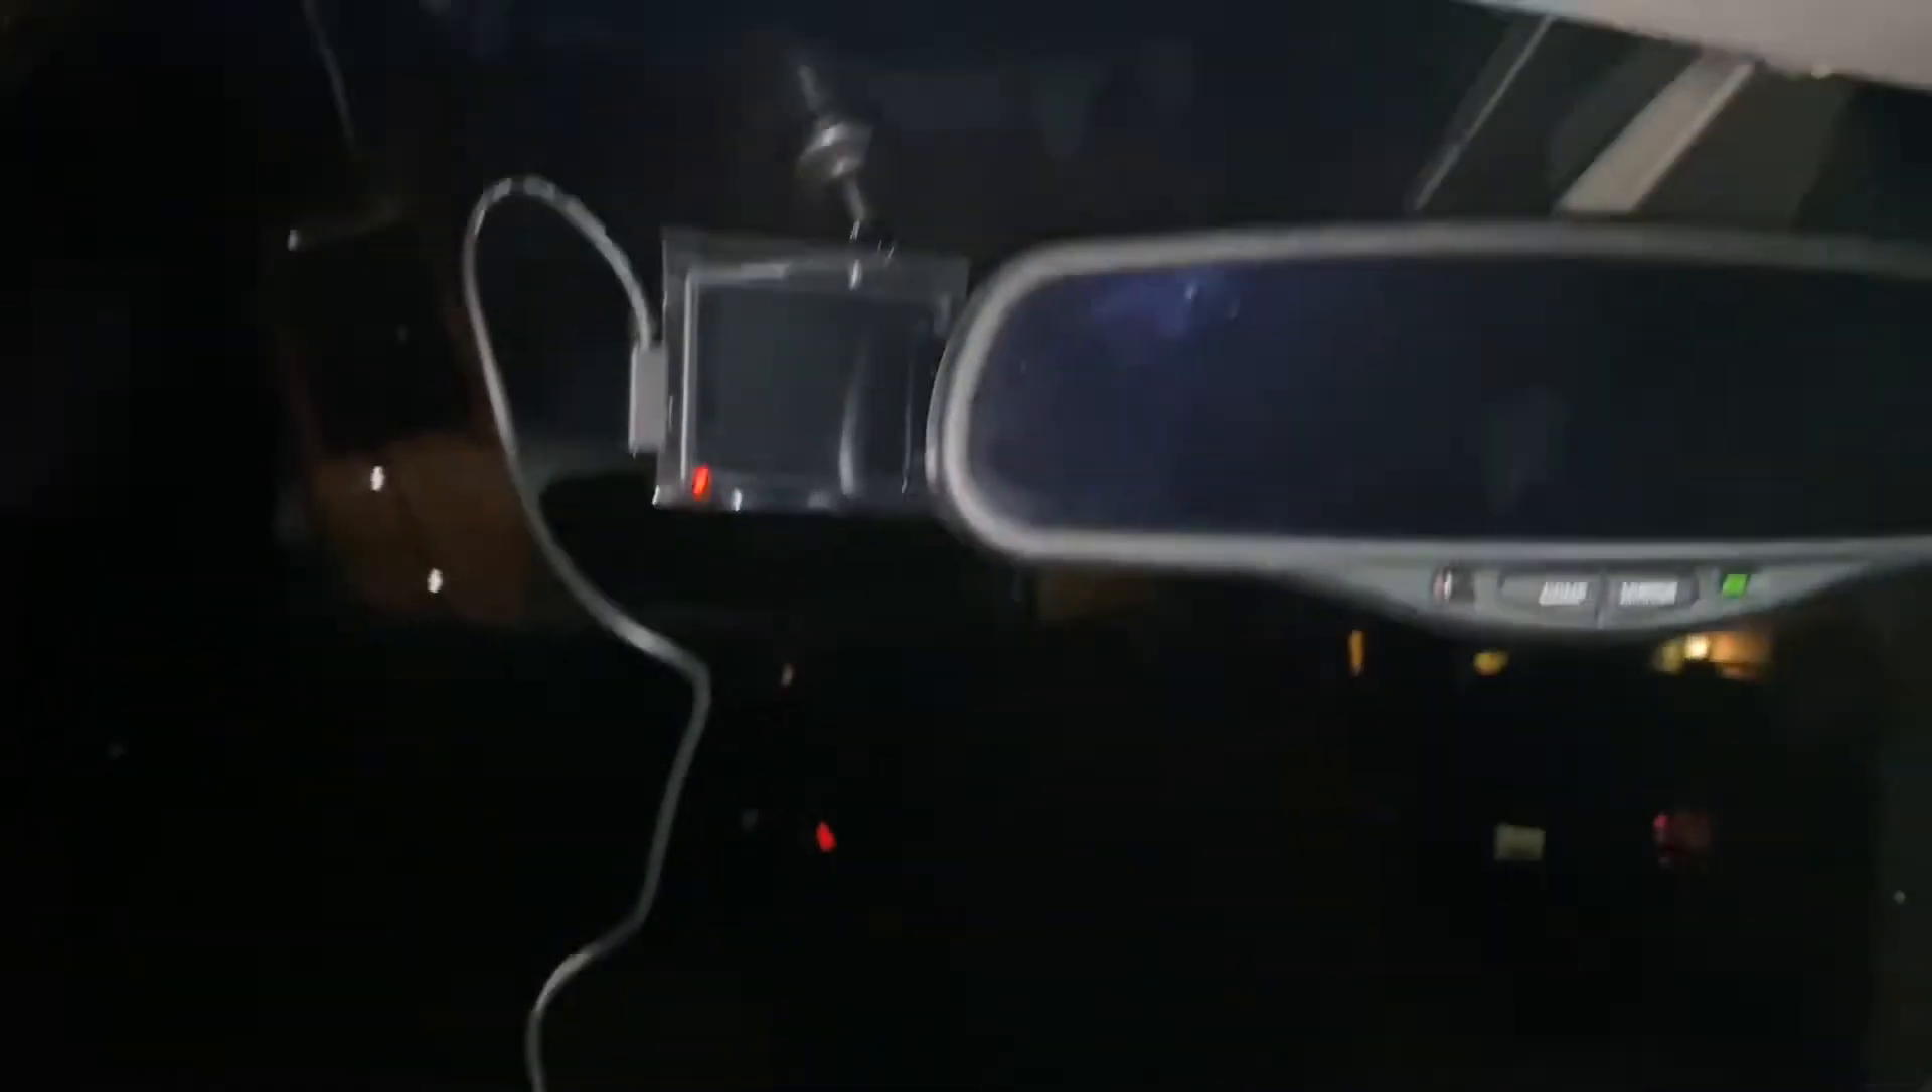I just have the wire running down here, but I'll tuck it behind in a second.